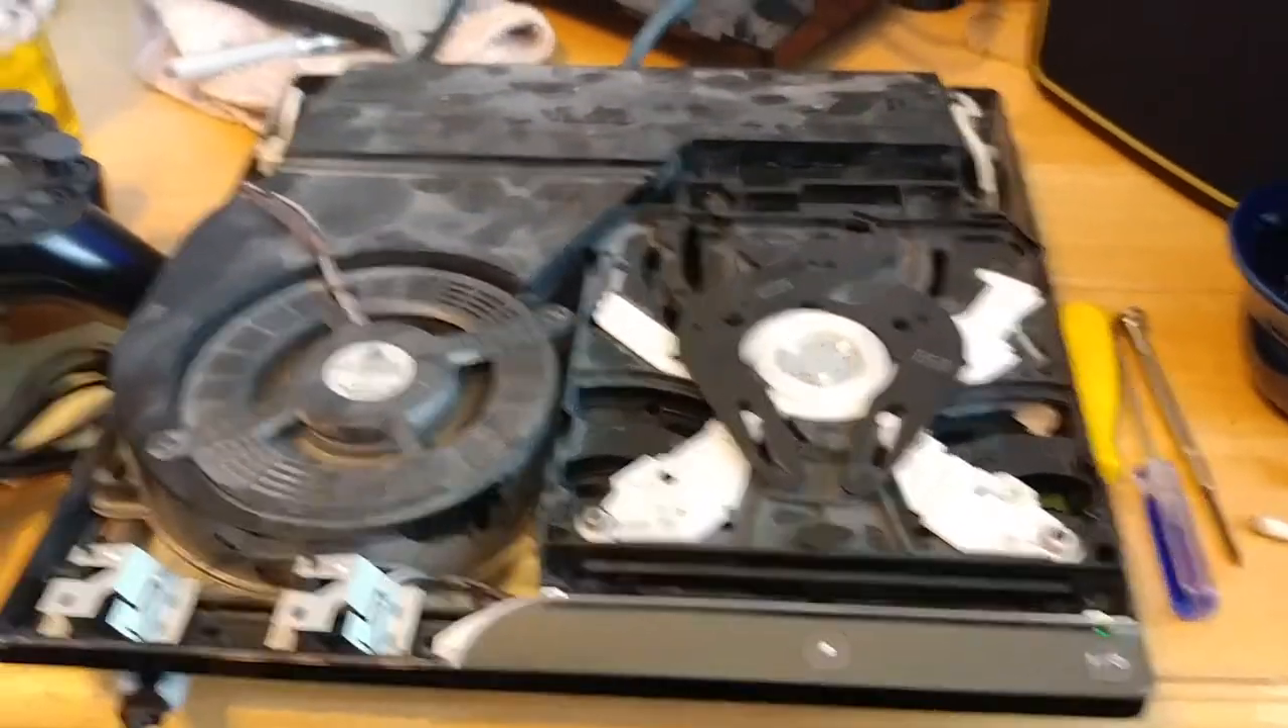So what's going on is you can see I've got the PS3 taken apart.